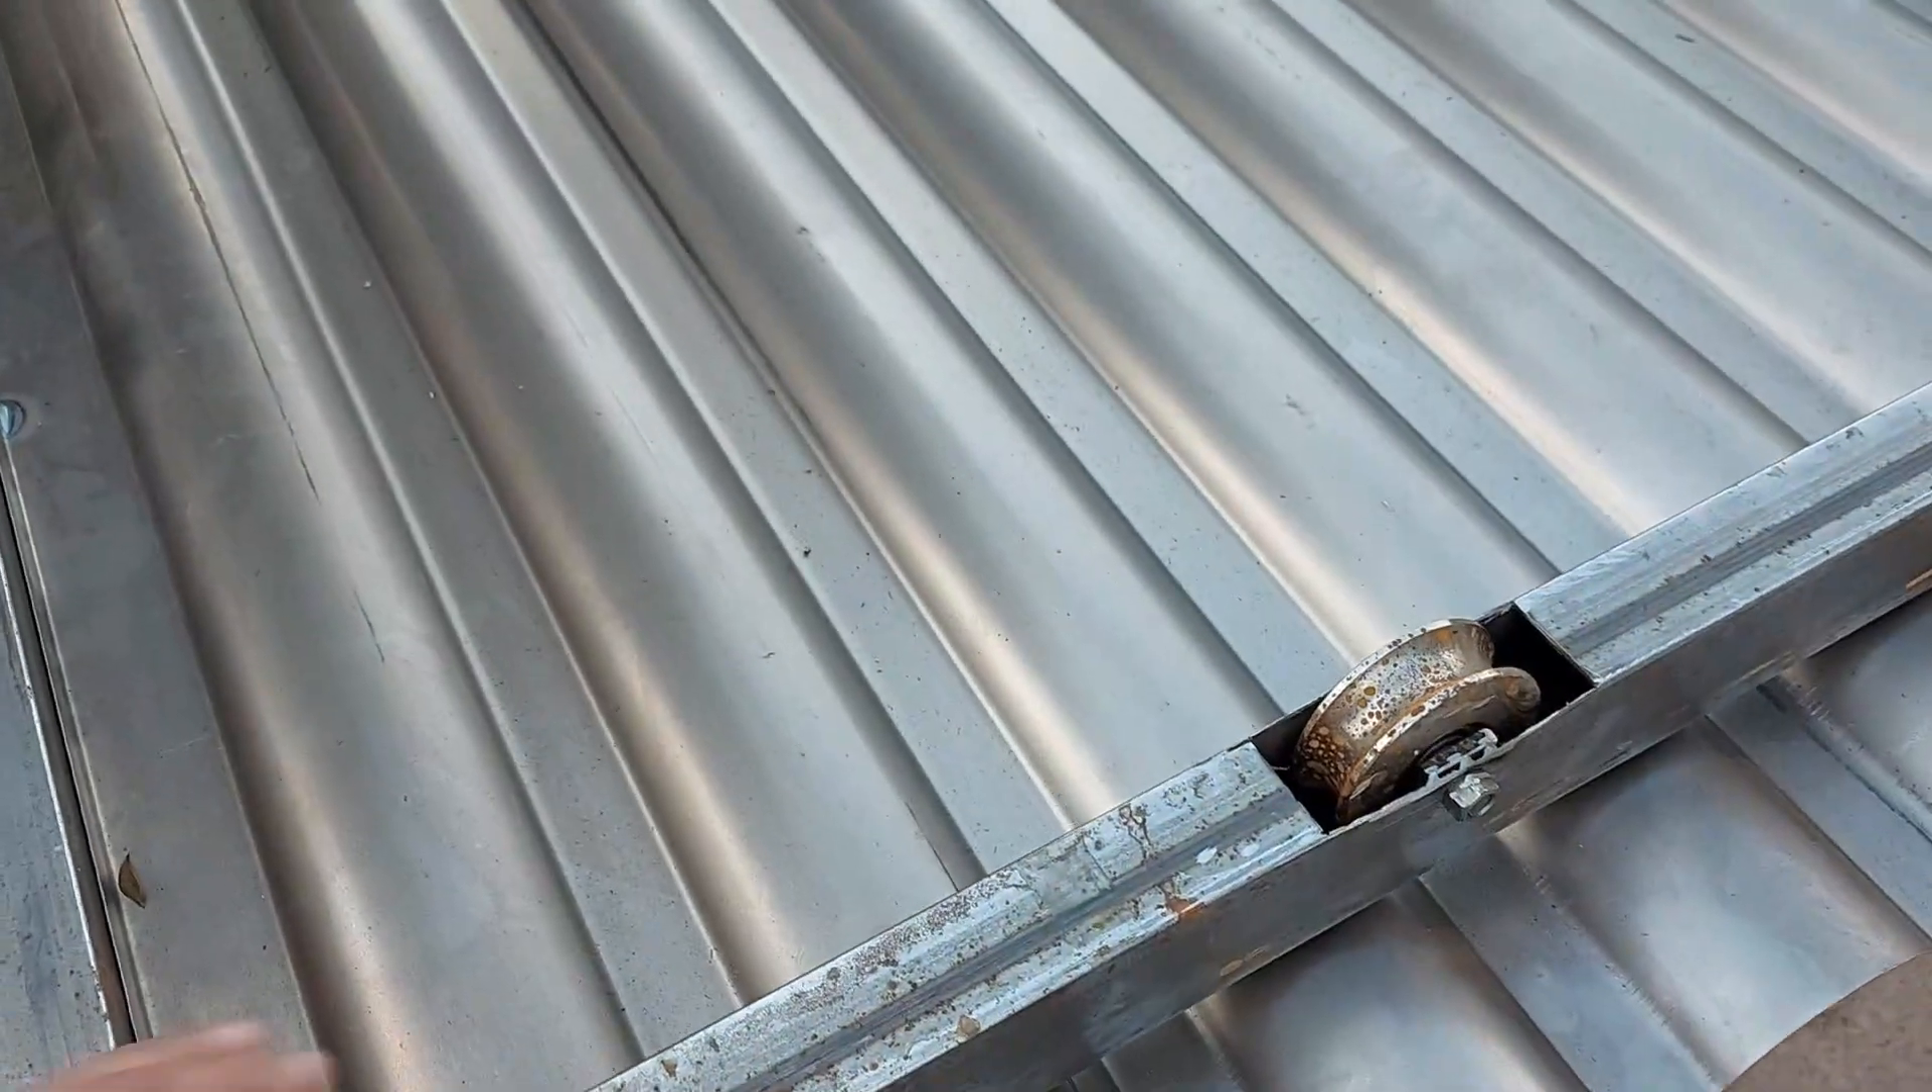Aqui eu já instalei a roldana, tá?